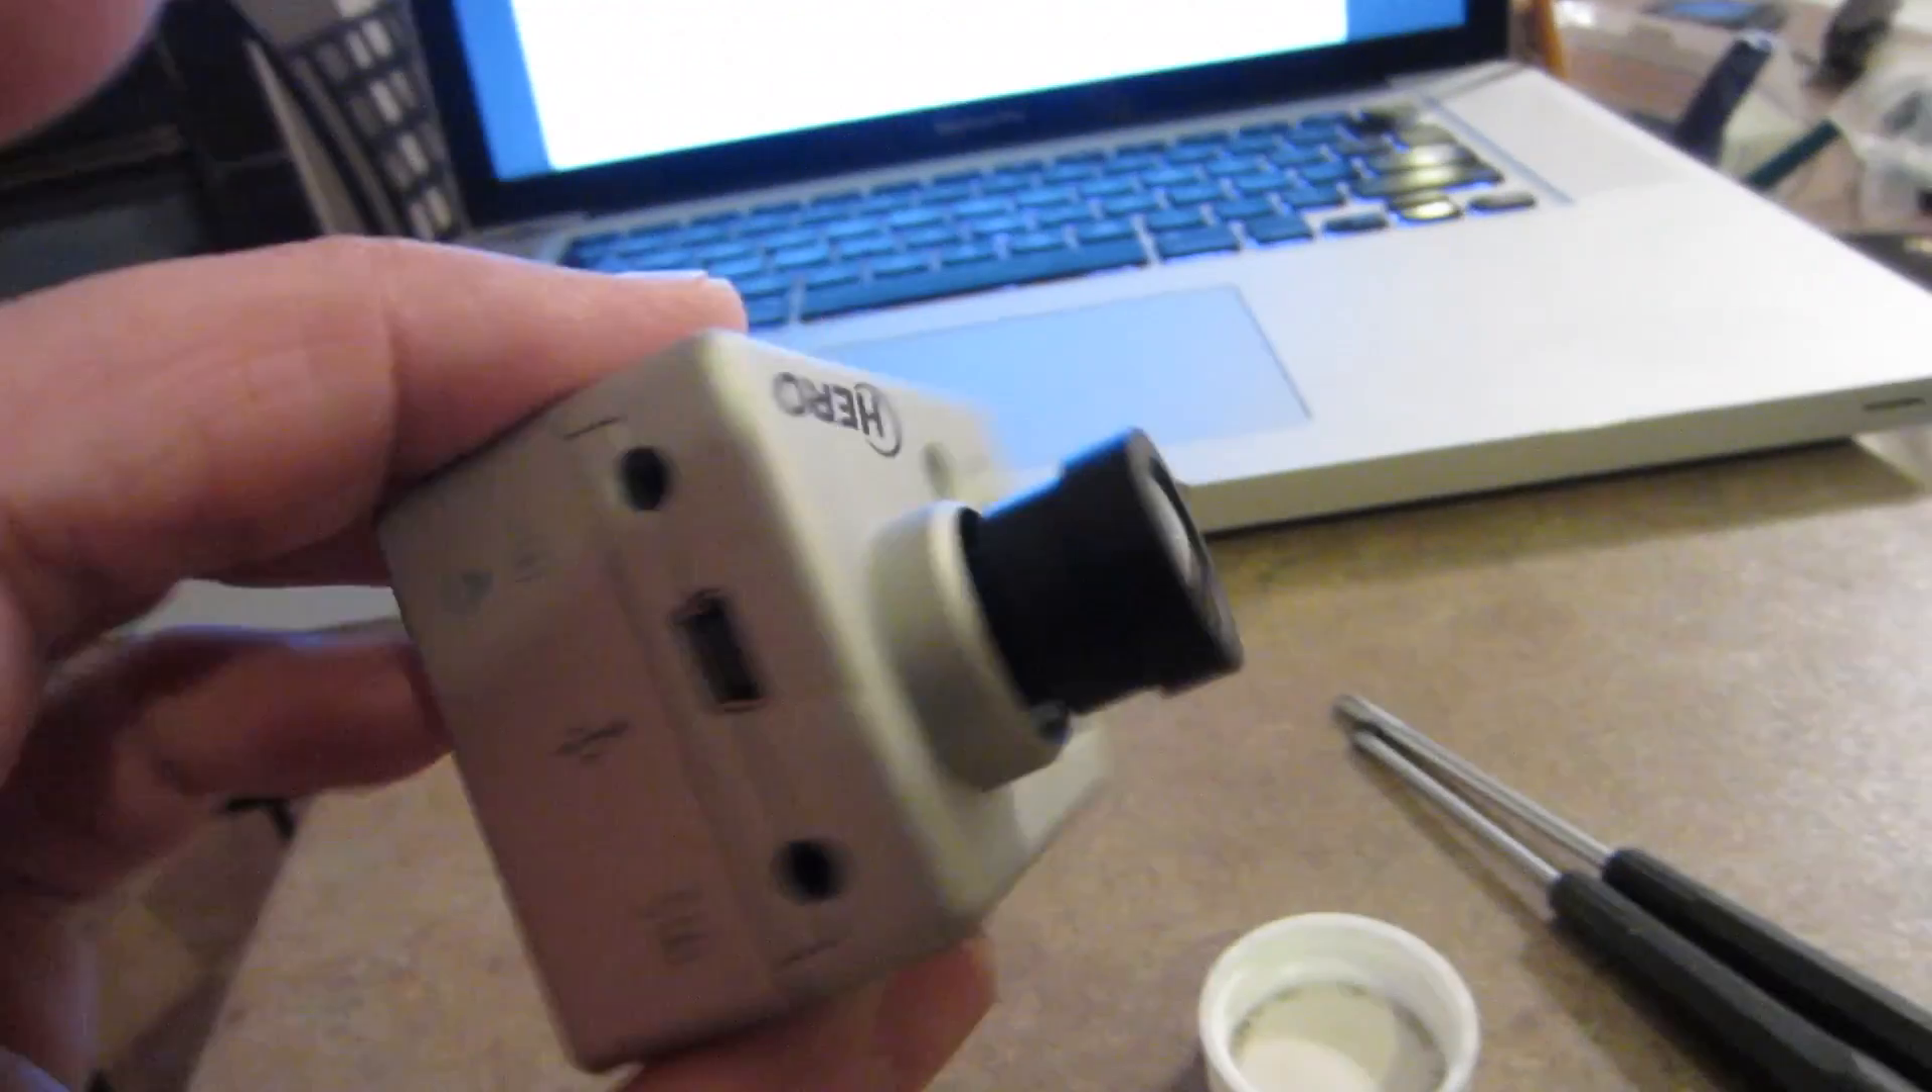And here's the camera. Back together again, with the new lens in place.